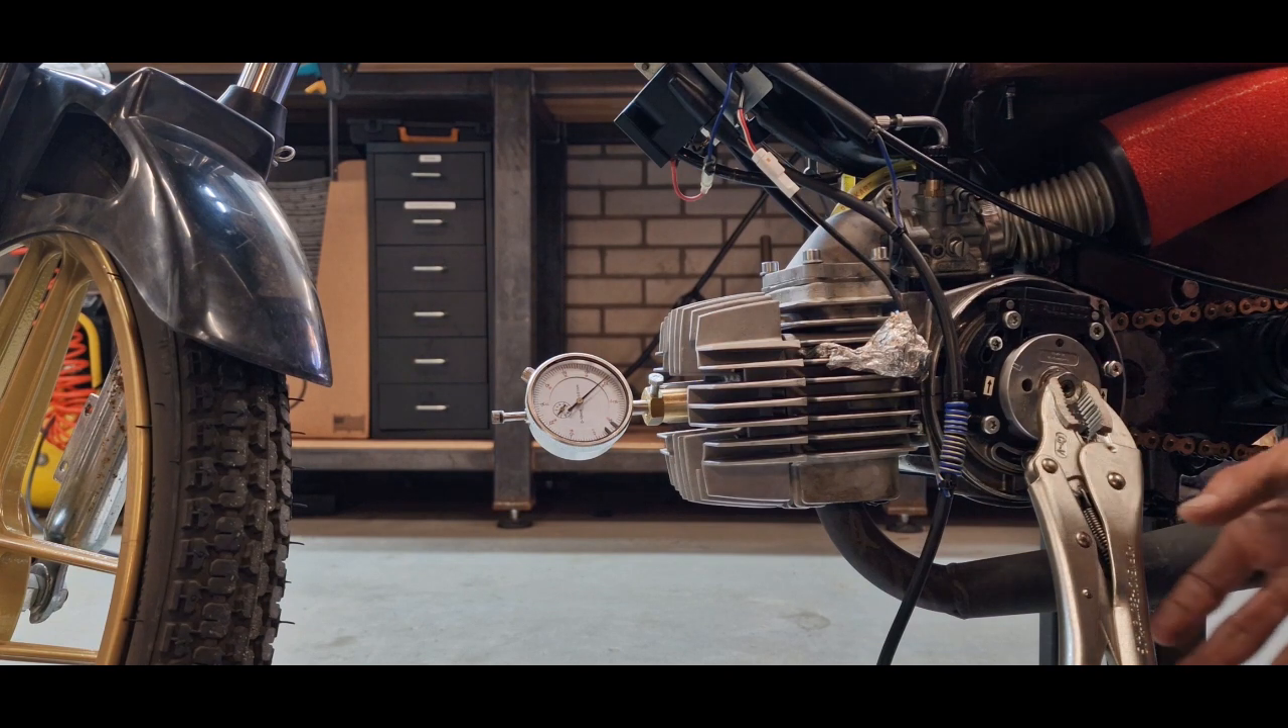Zo, het metertje zit er goed op.